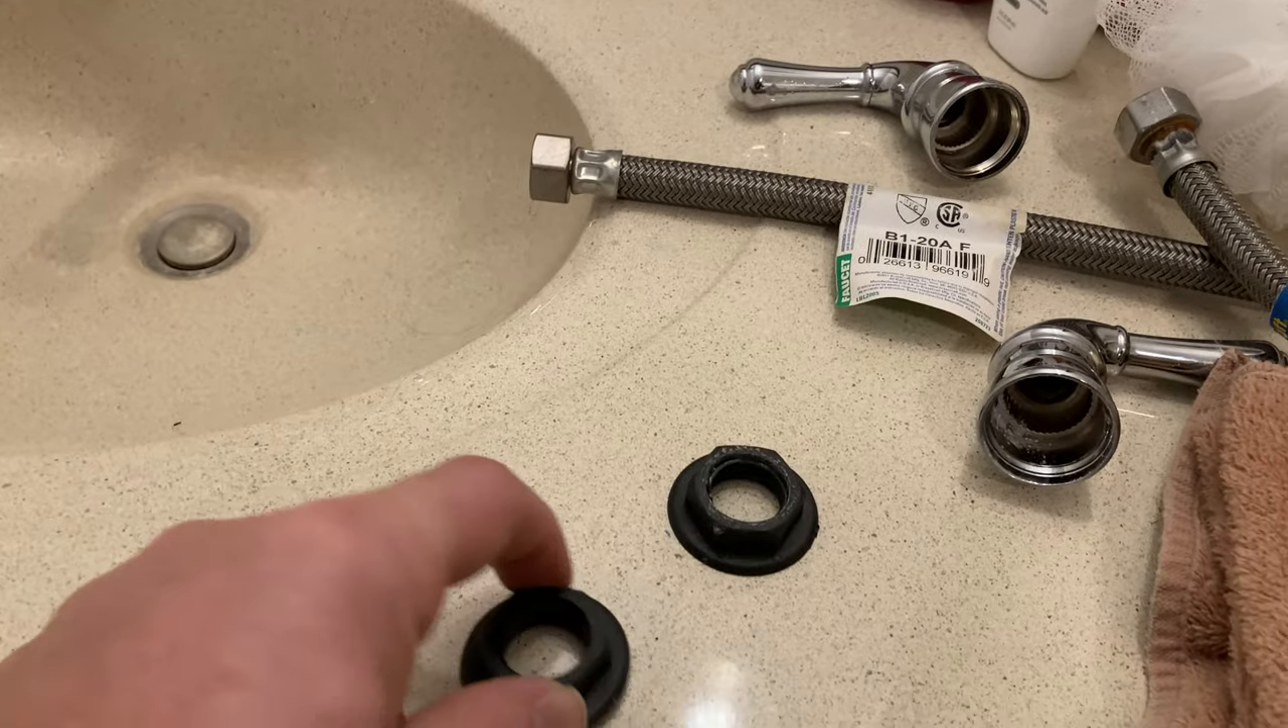So you saw I disconnected the two water lines from the bottom and removed these plastic securing nuts.